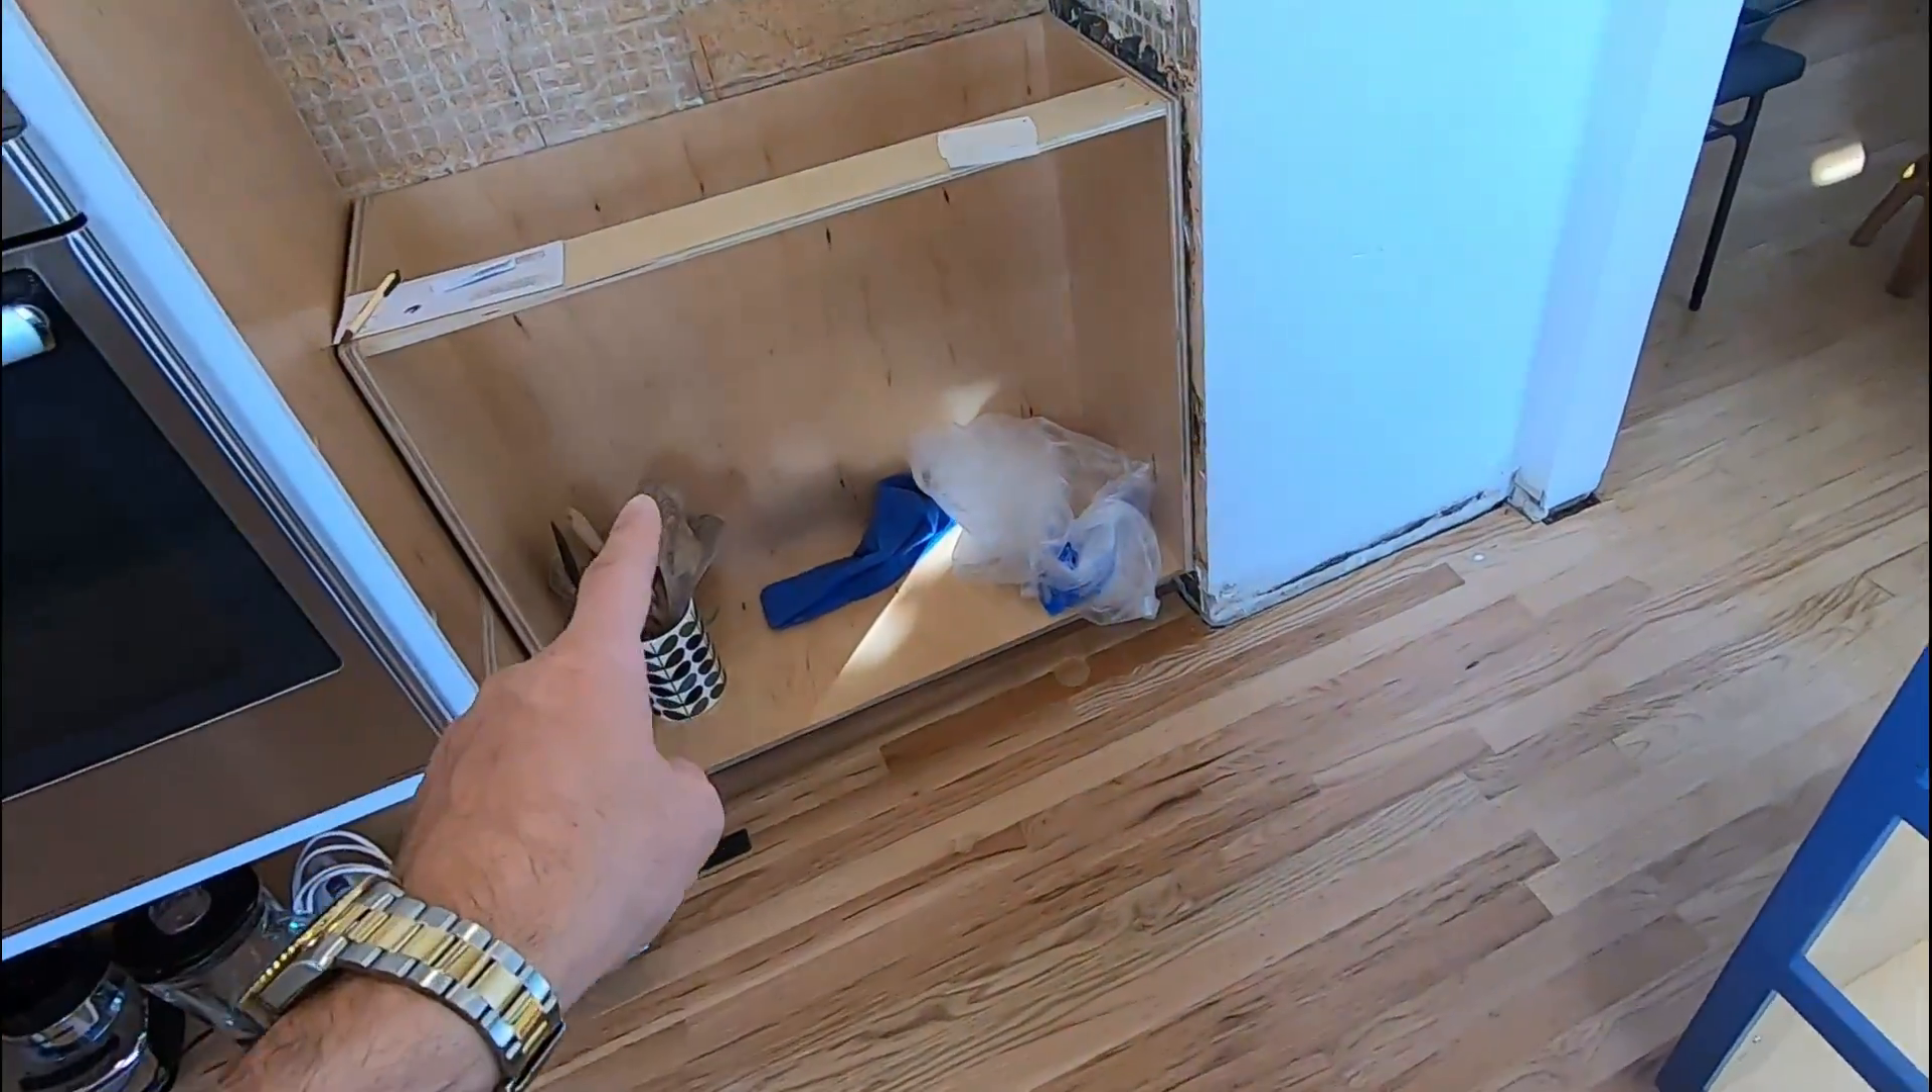This cabinet here, I still need to build a face frame for that.